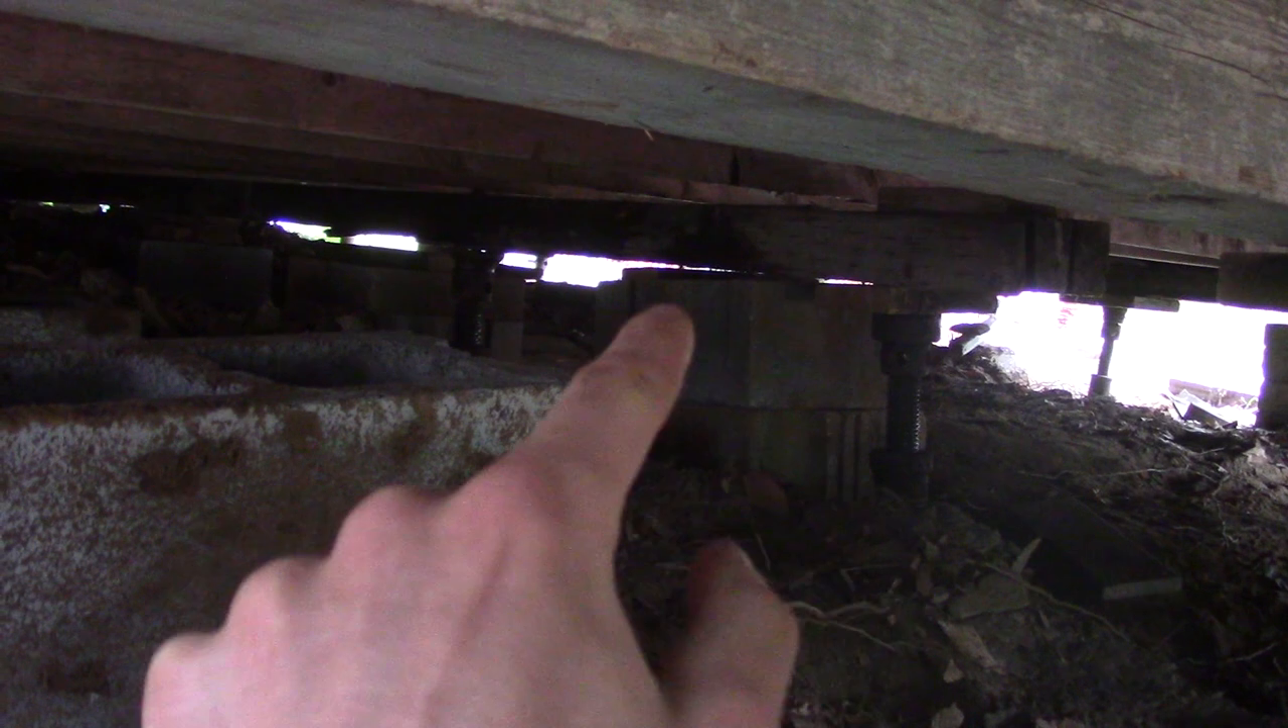The central footings there and over there I'm starting to see daylight in between them whereas before there wasn't any.